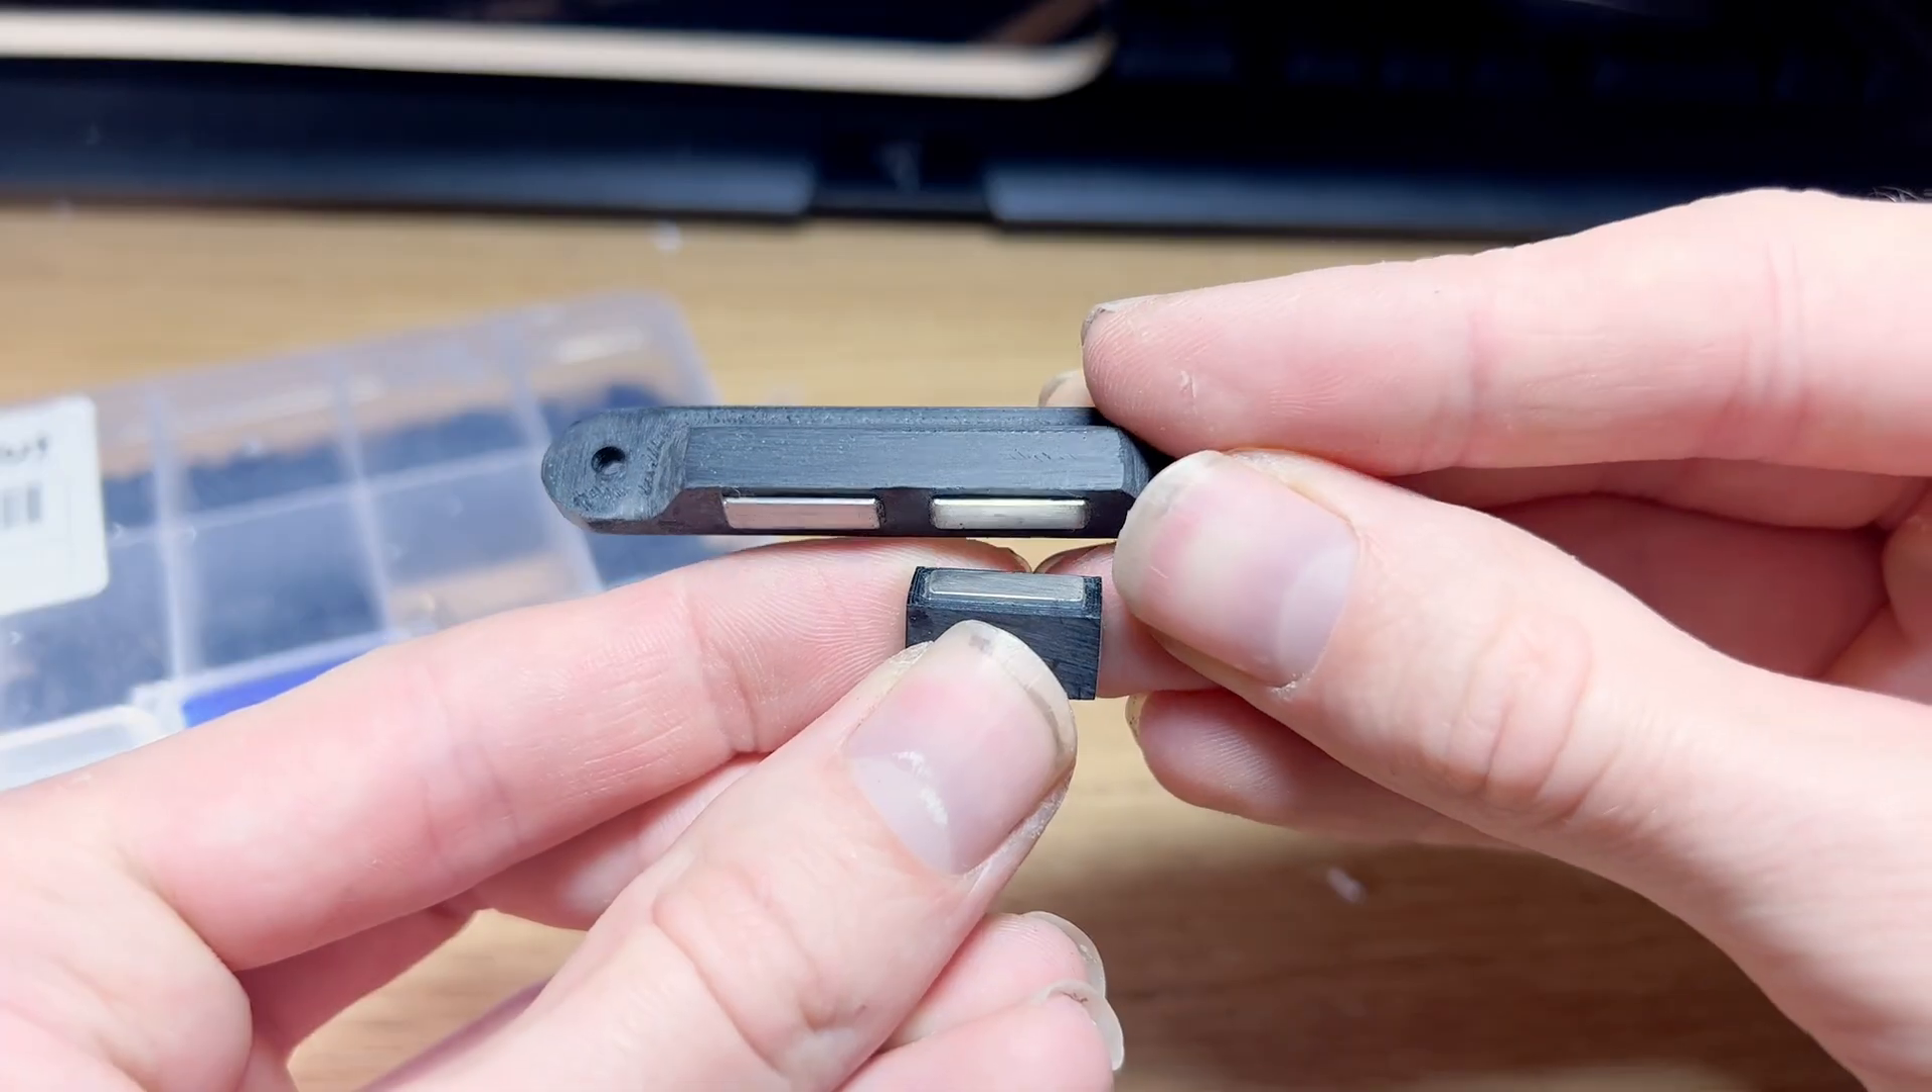This is the first door close mechanism, and as you can see, I've got magnets installed here, and on these little nubbits here, which will attach to the door themselves.